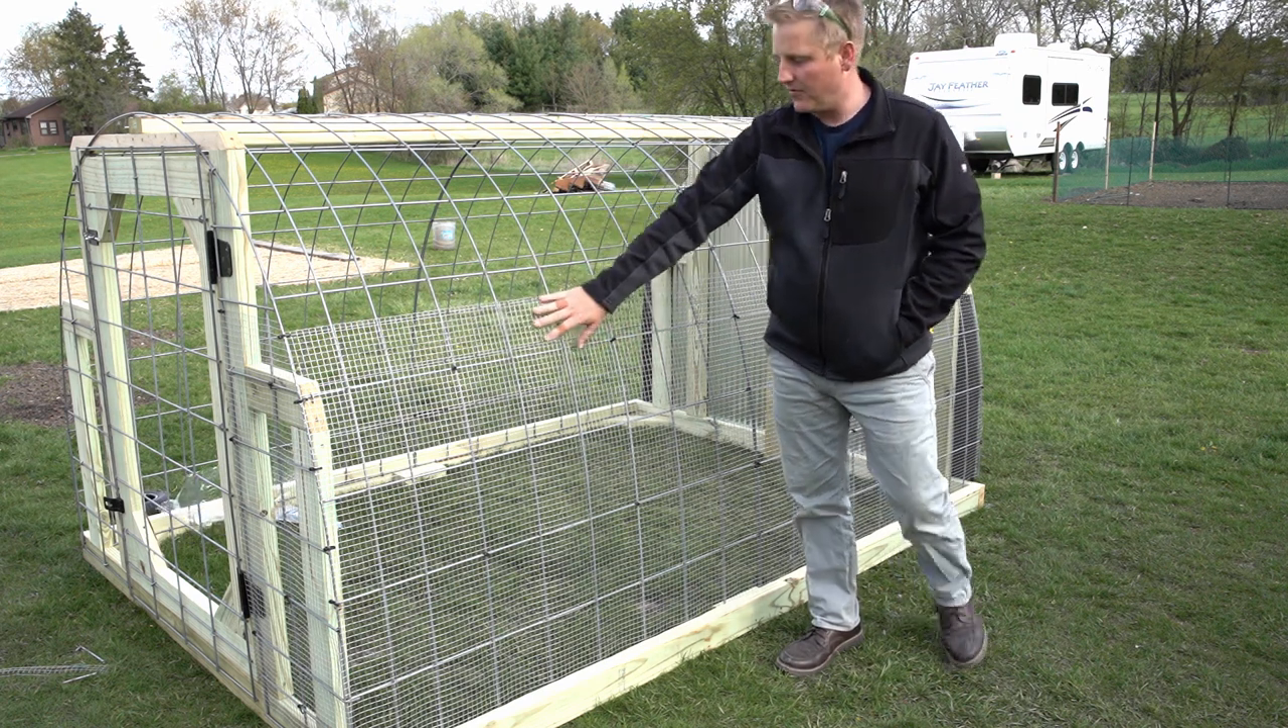Alright so I'm checking back in now after I got the front walls framed in and the cattle panels cut and stapled into the frame.